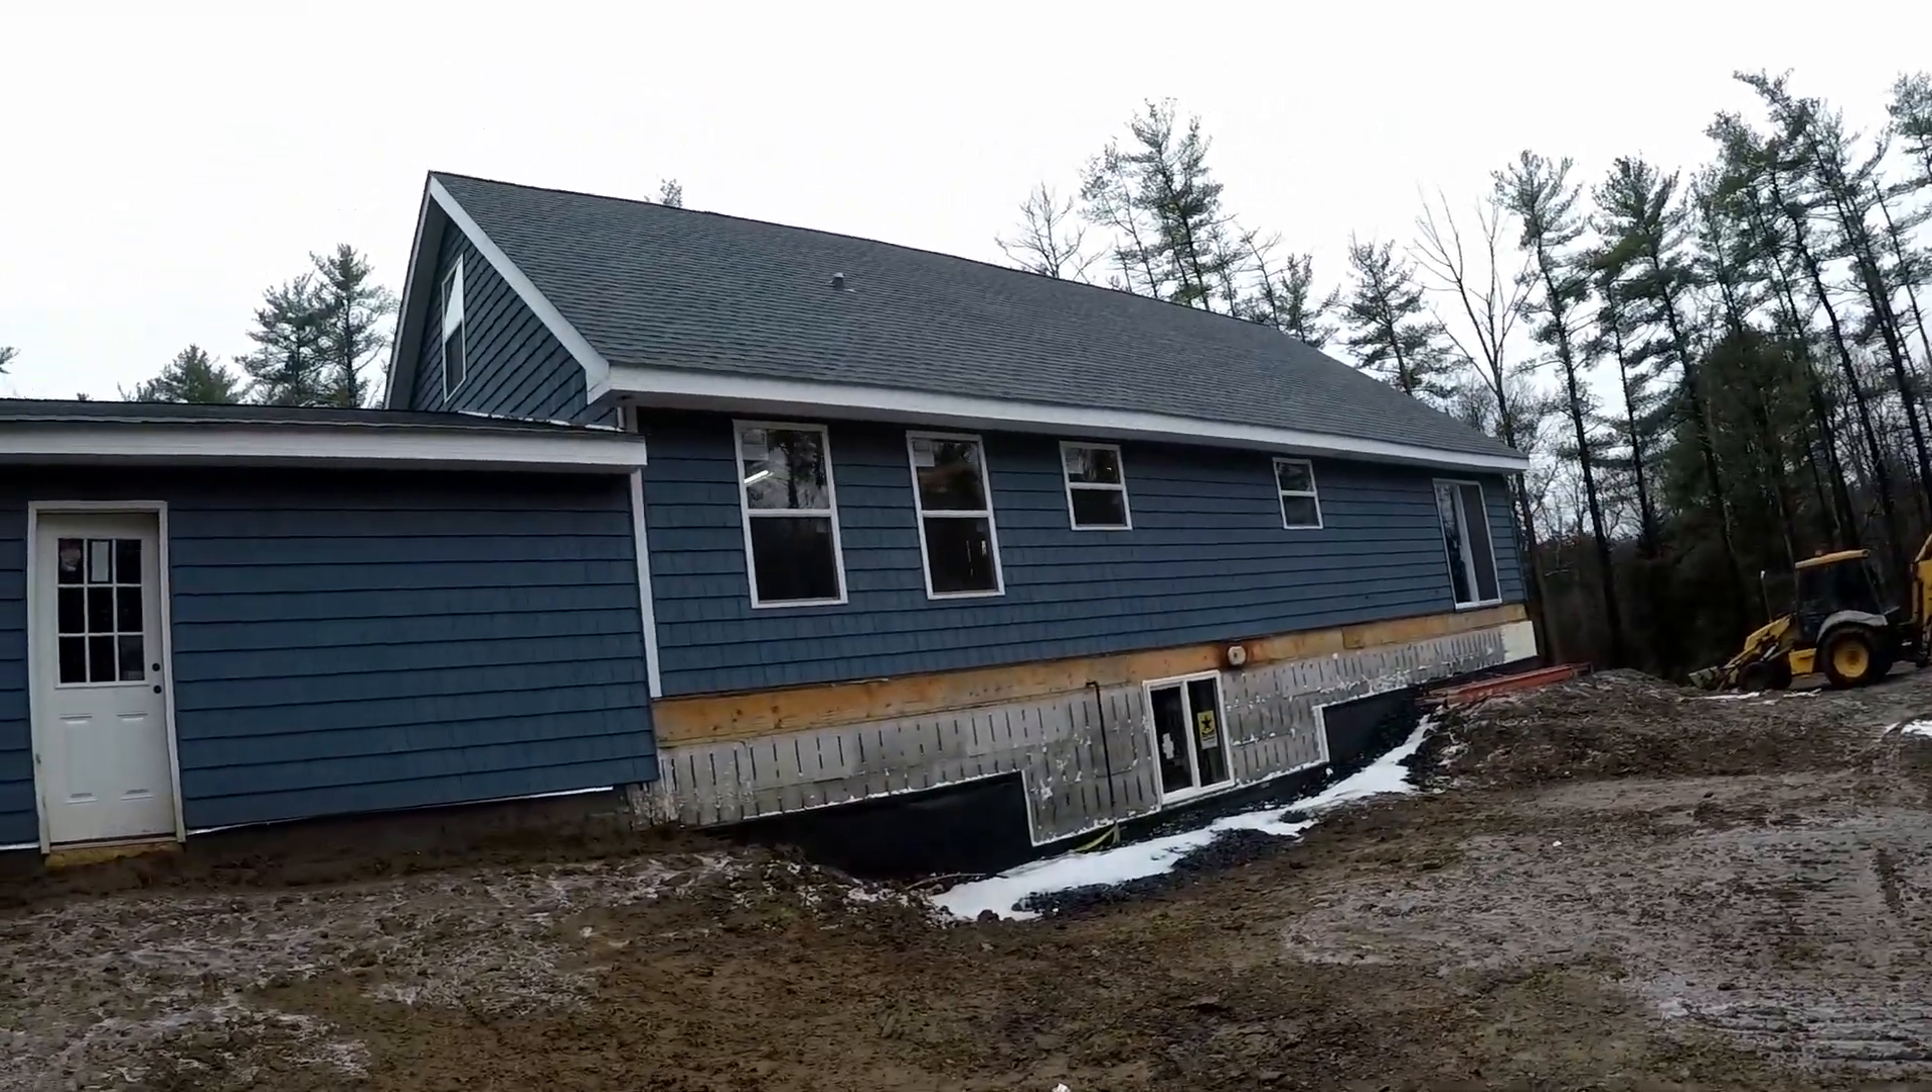We still need to do gutters and Get everything else done.